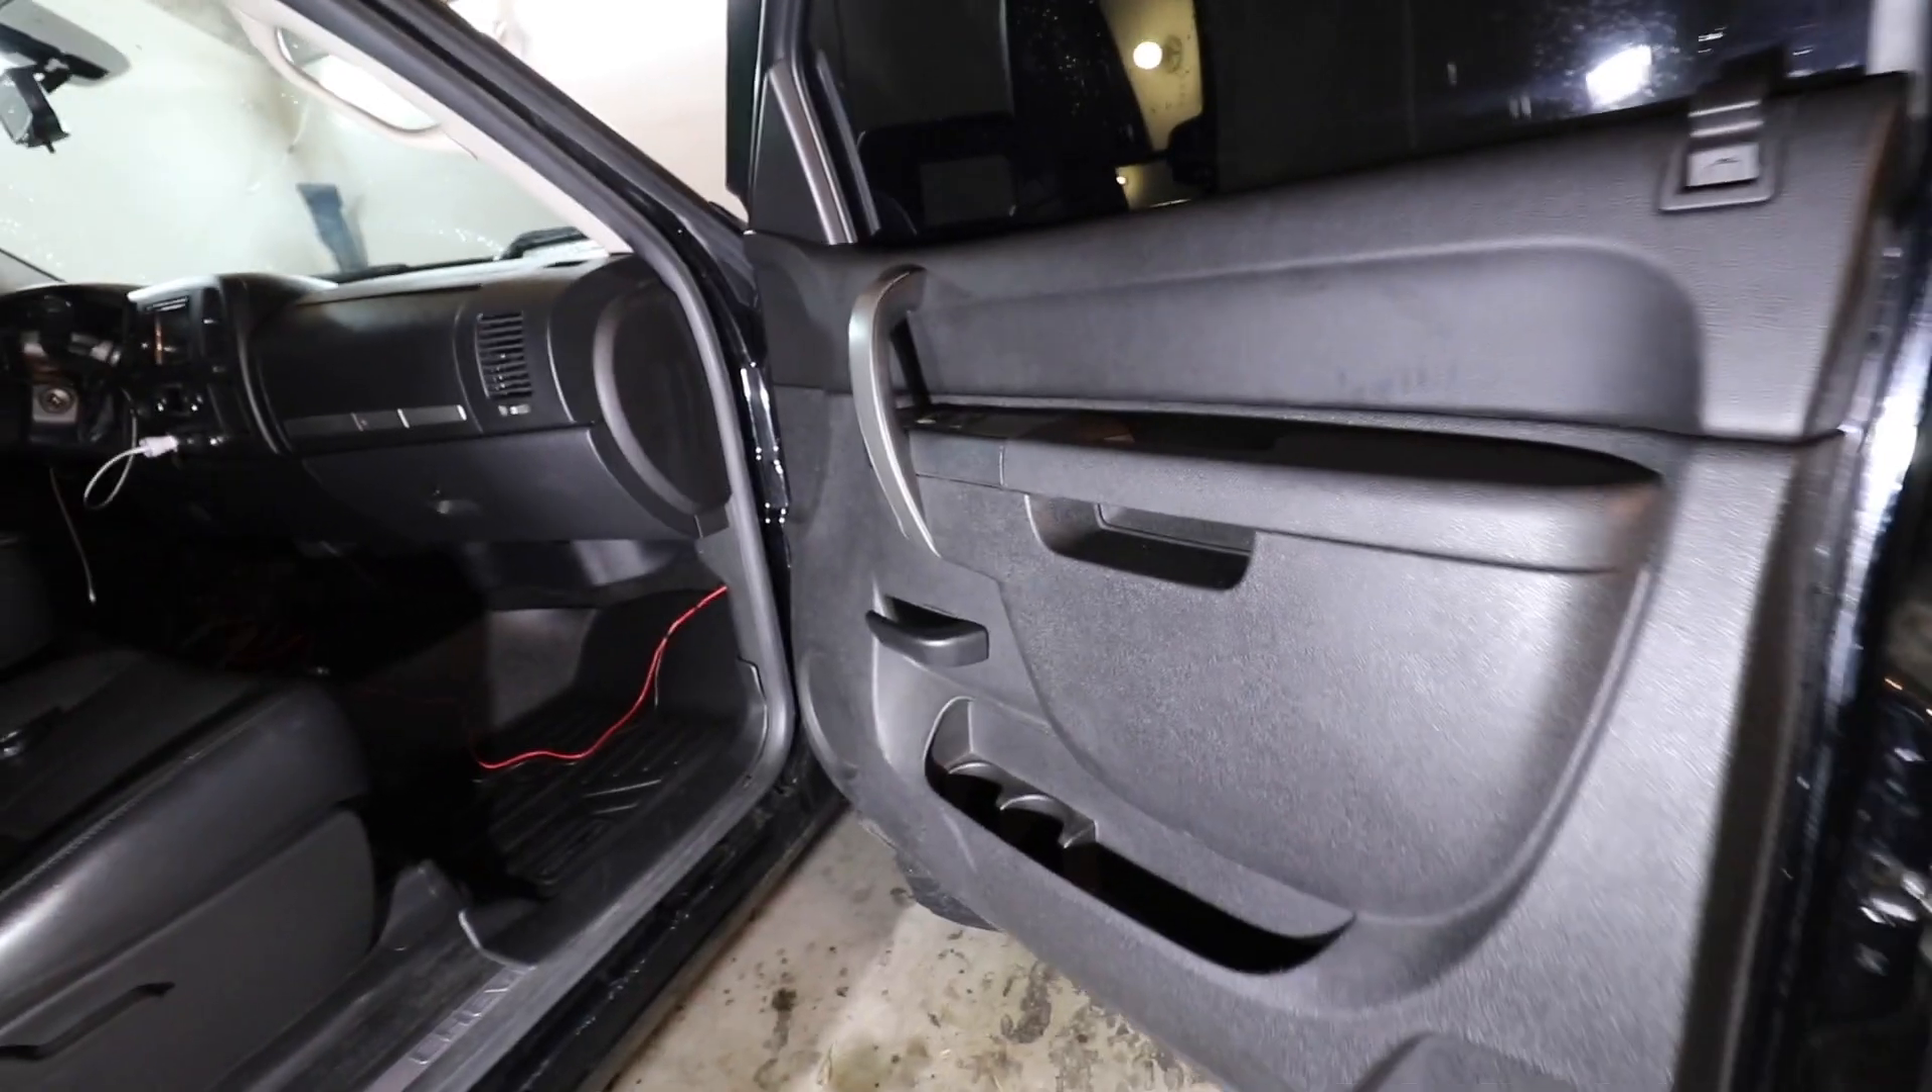Passenger side door is all put back together.